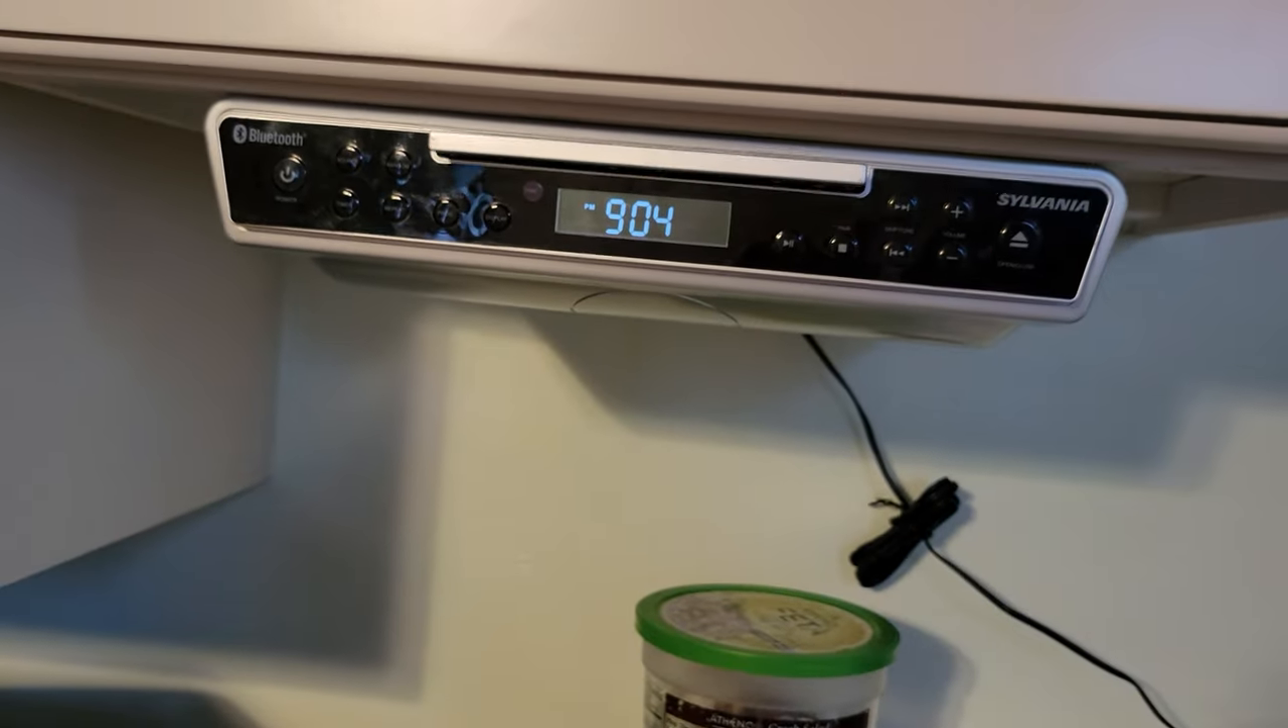And there is my under cabinet CD player all installed.